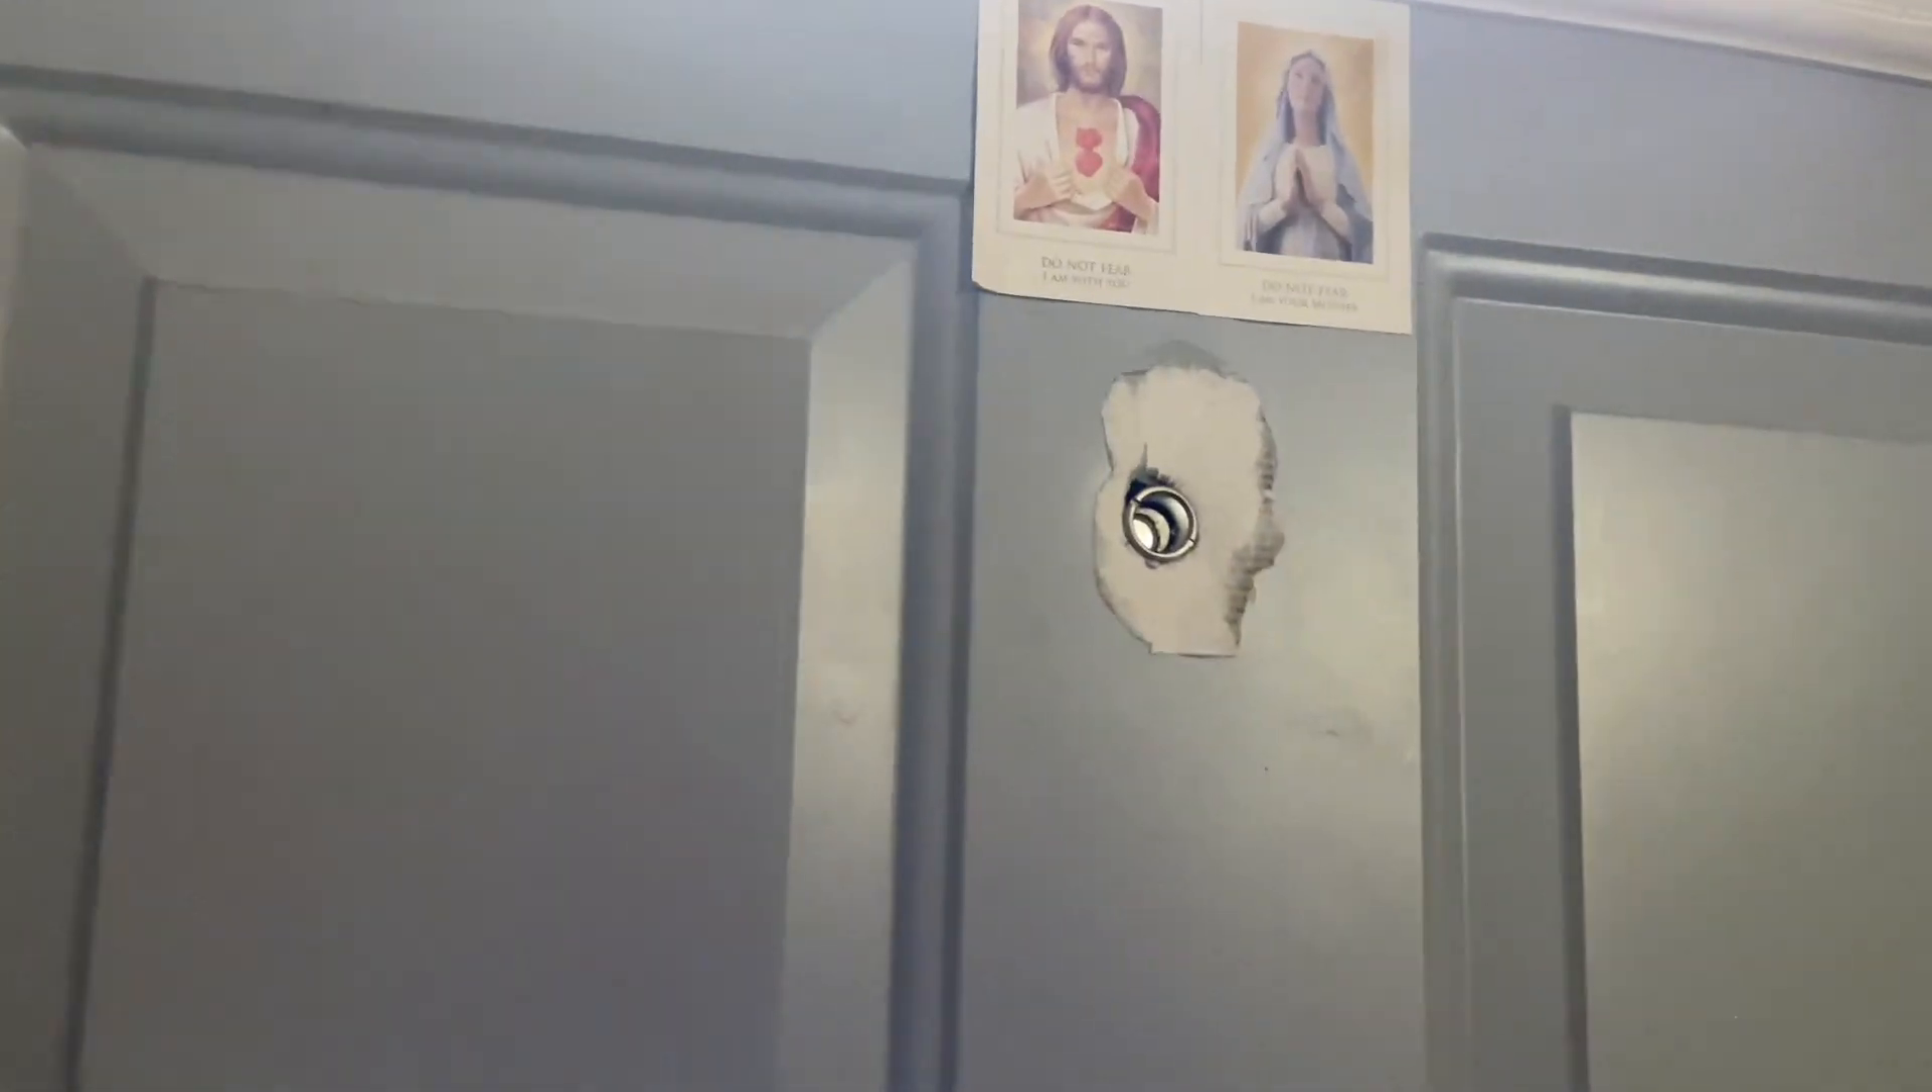Y, listo, miren, ahí quedó instalado, el mirador en la puerta.